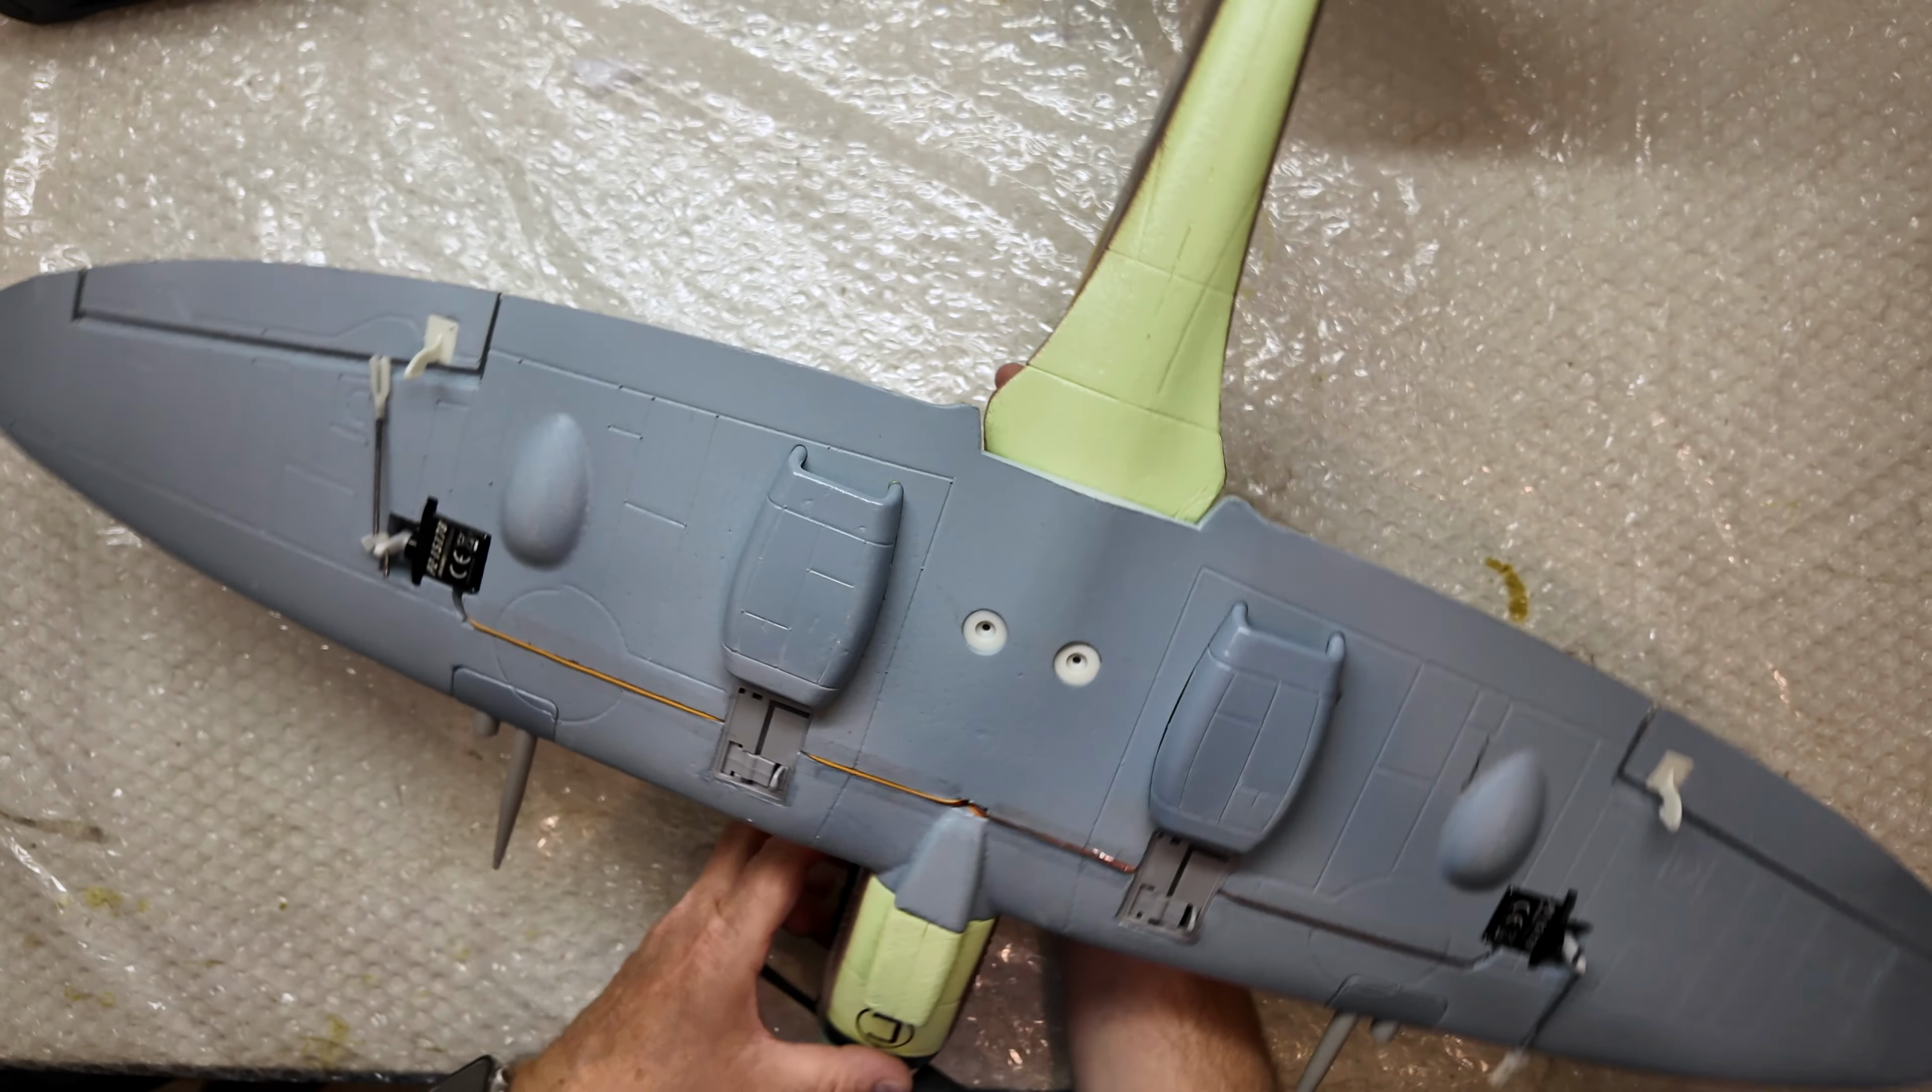Allora, l'ala è messa in posizione.